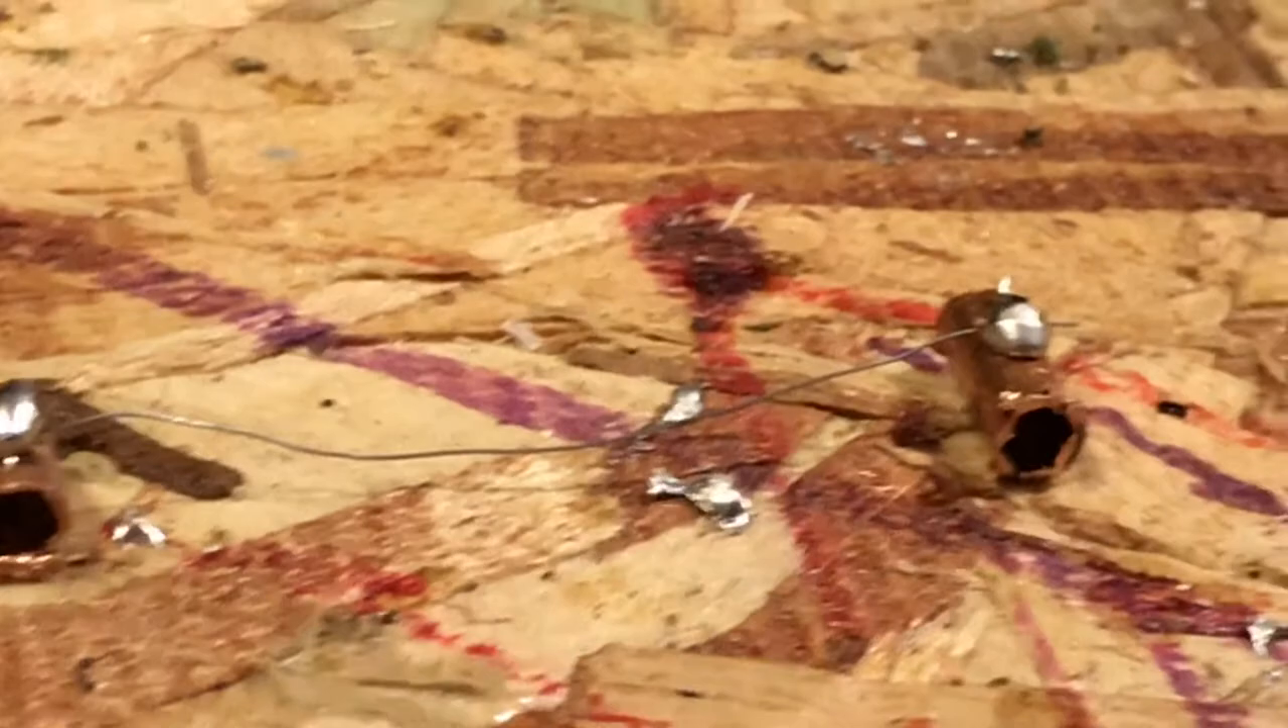So, I have my wire going from this copper tubing to this copper tubing.